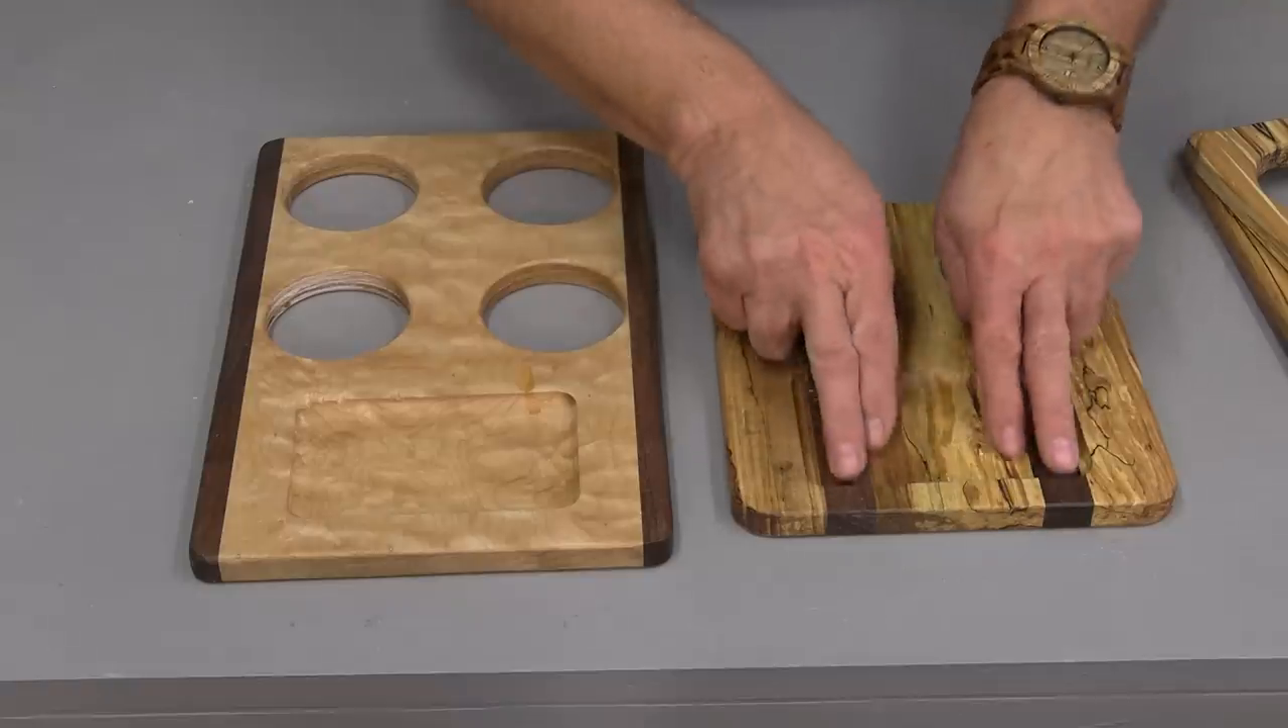So I've edged on the outside with some walnut.